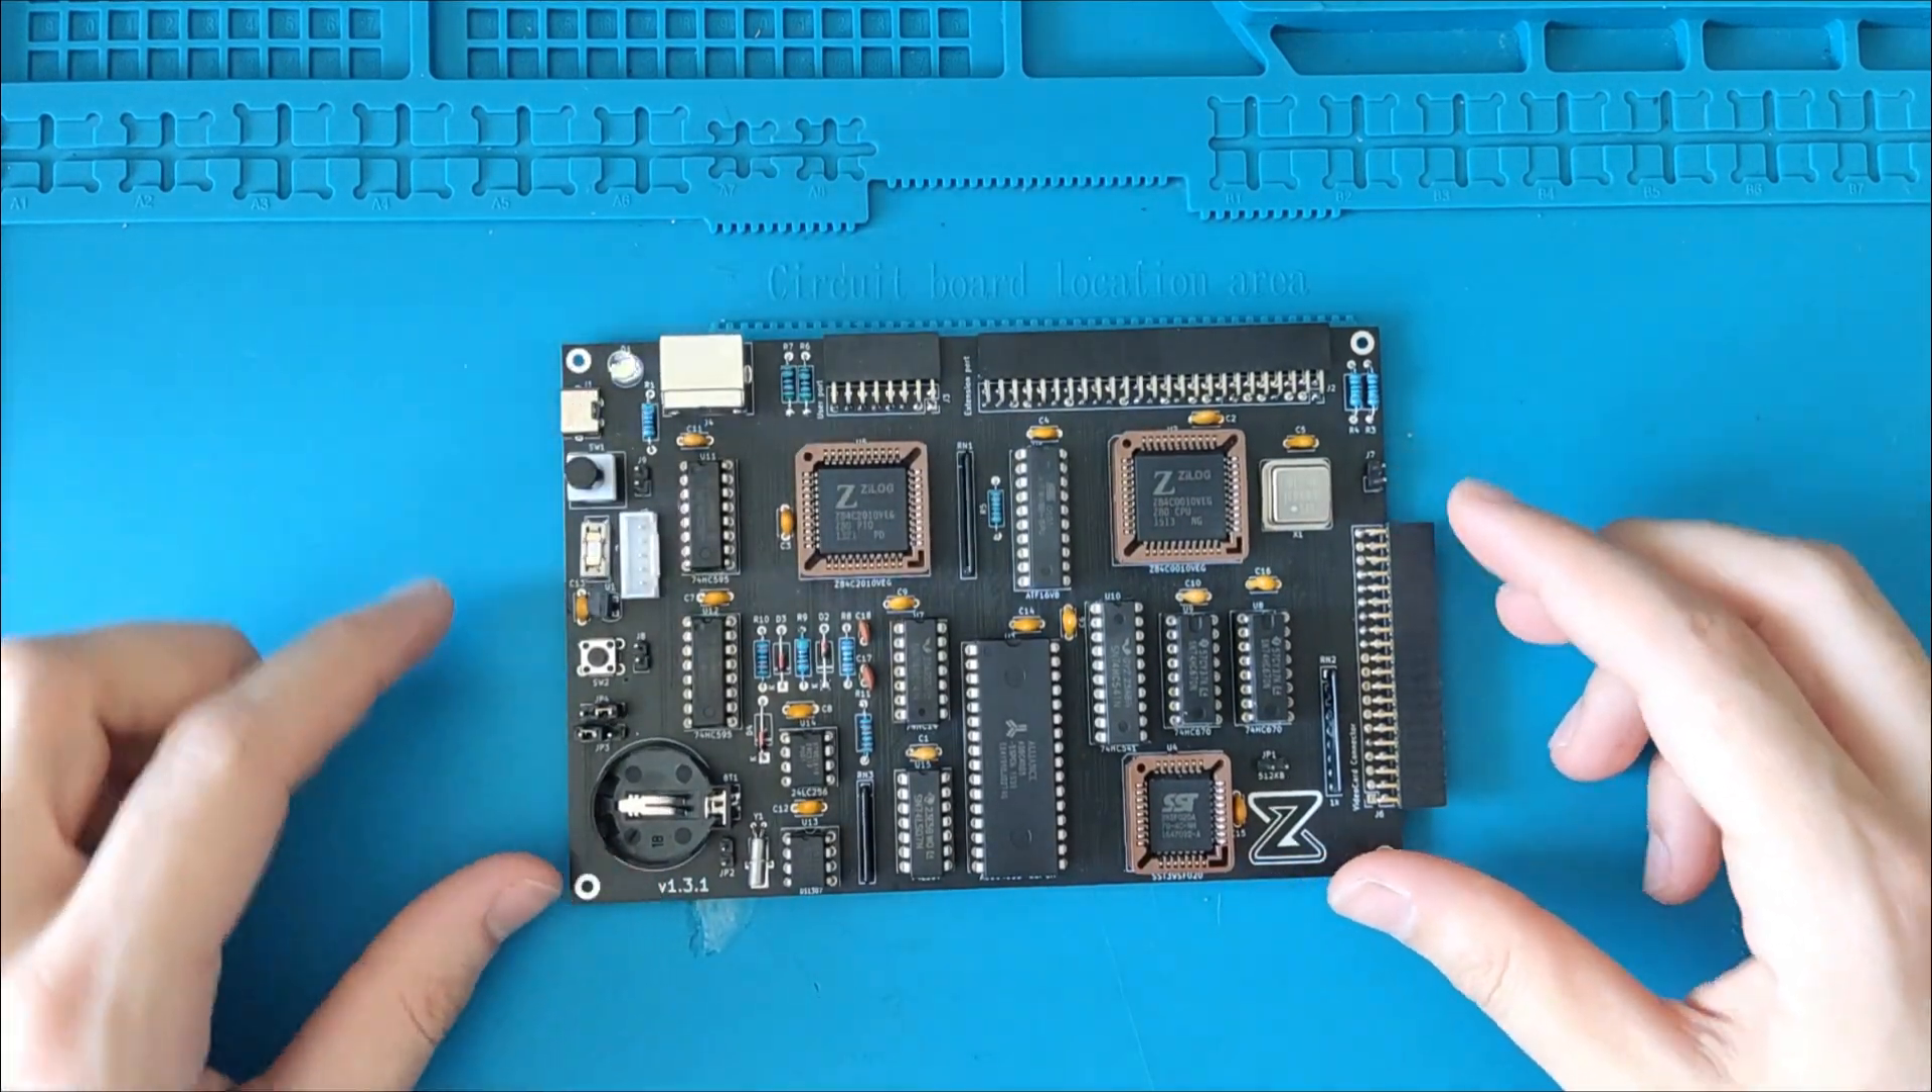This is what I the board should look like after populating all the chips.